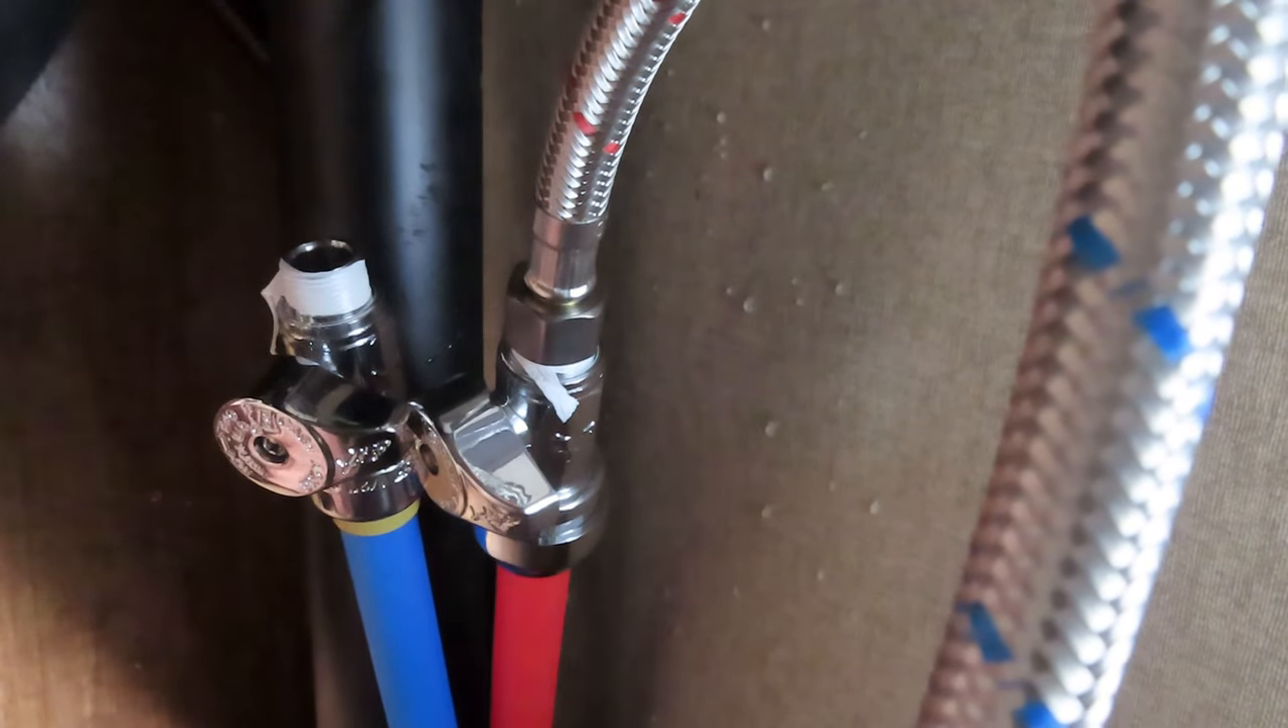I got the hot side on and now just reach in and get the cold side on.